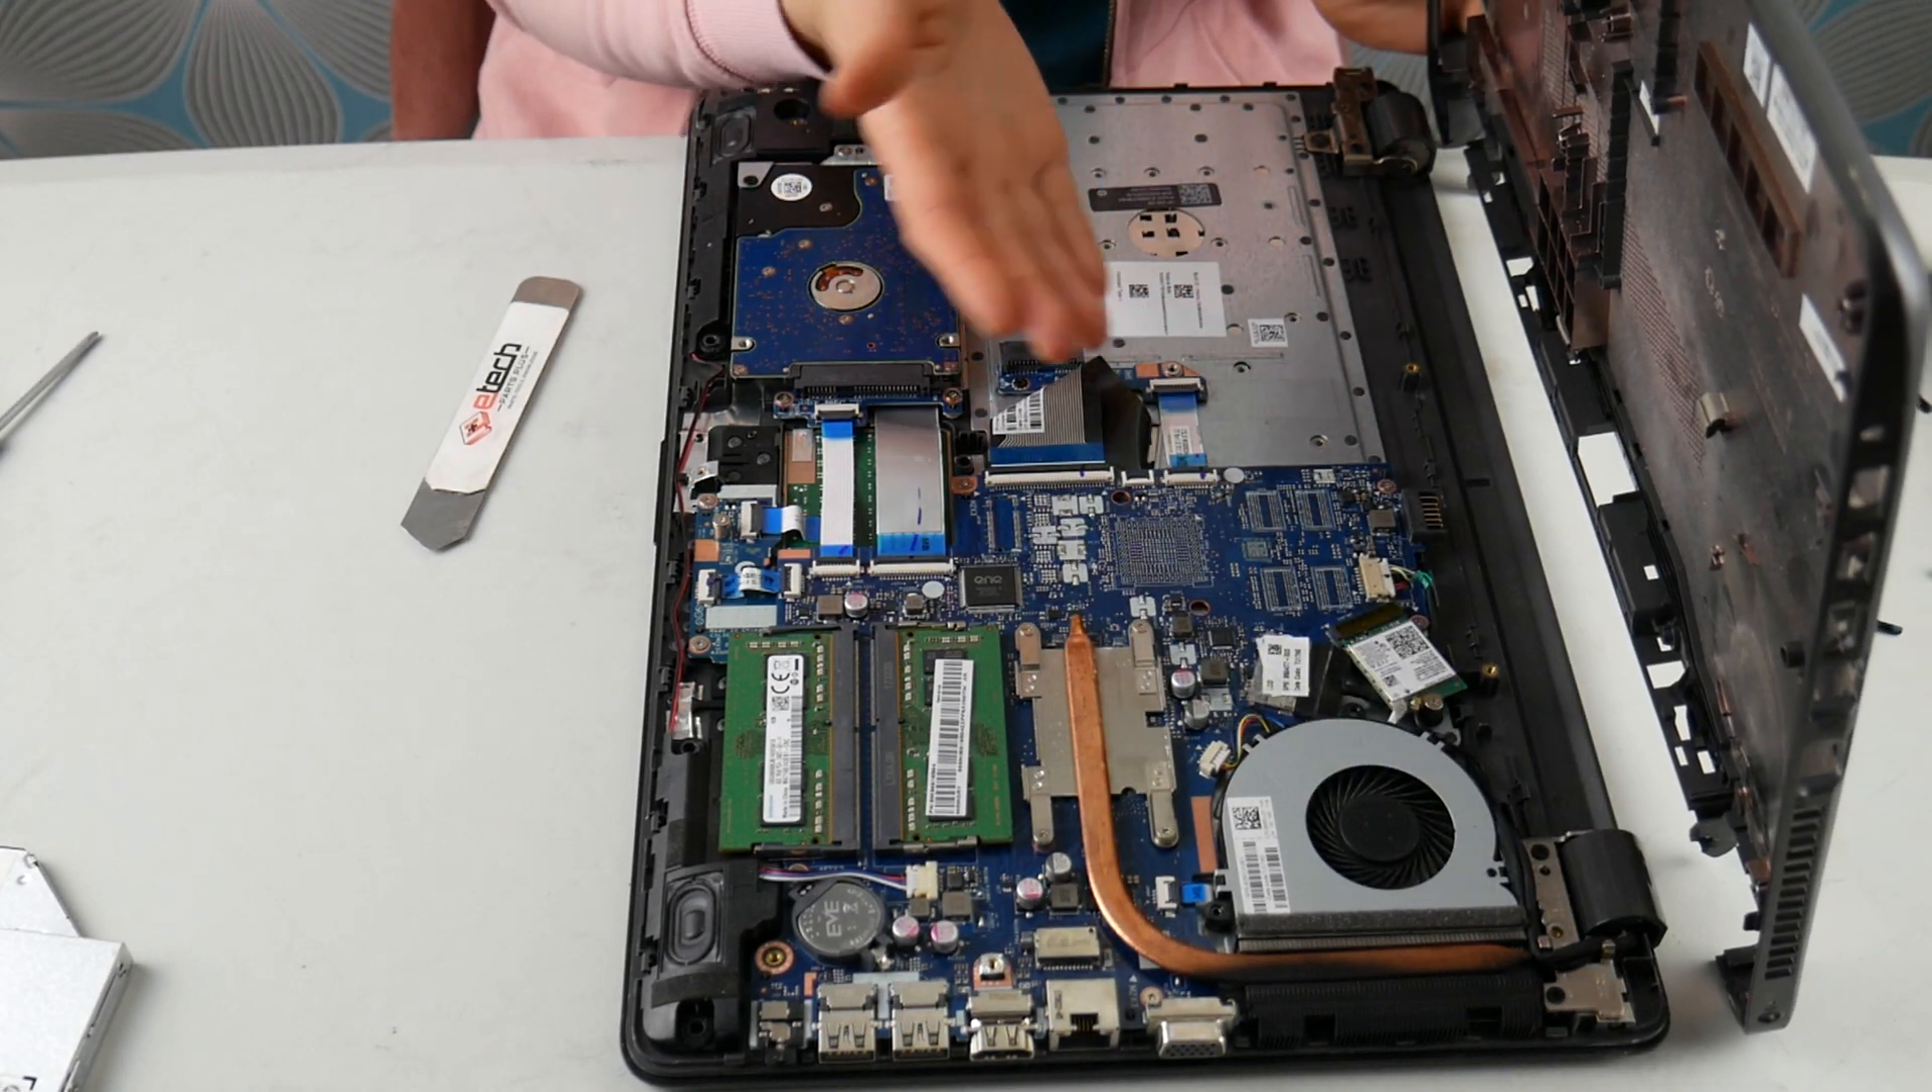So I removed the door. It pried off pretty easy.